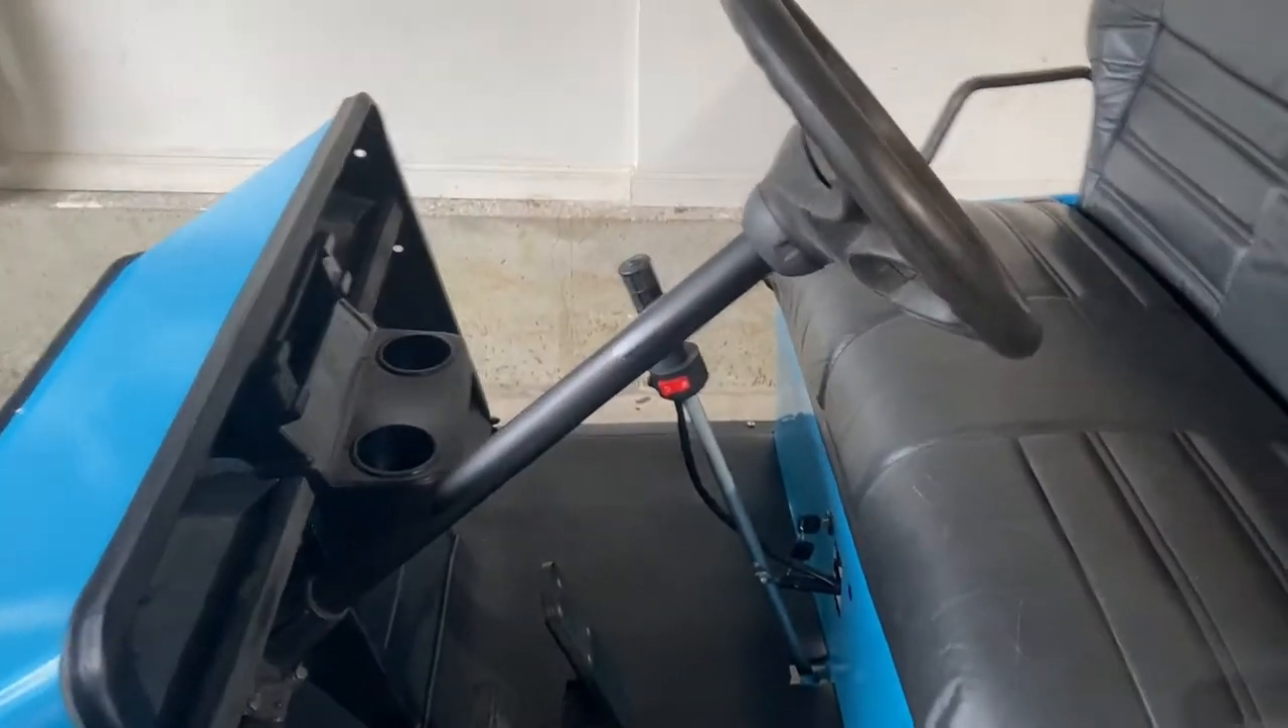I got the cup holders in.